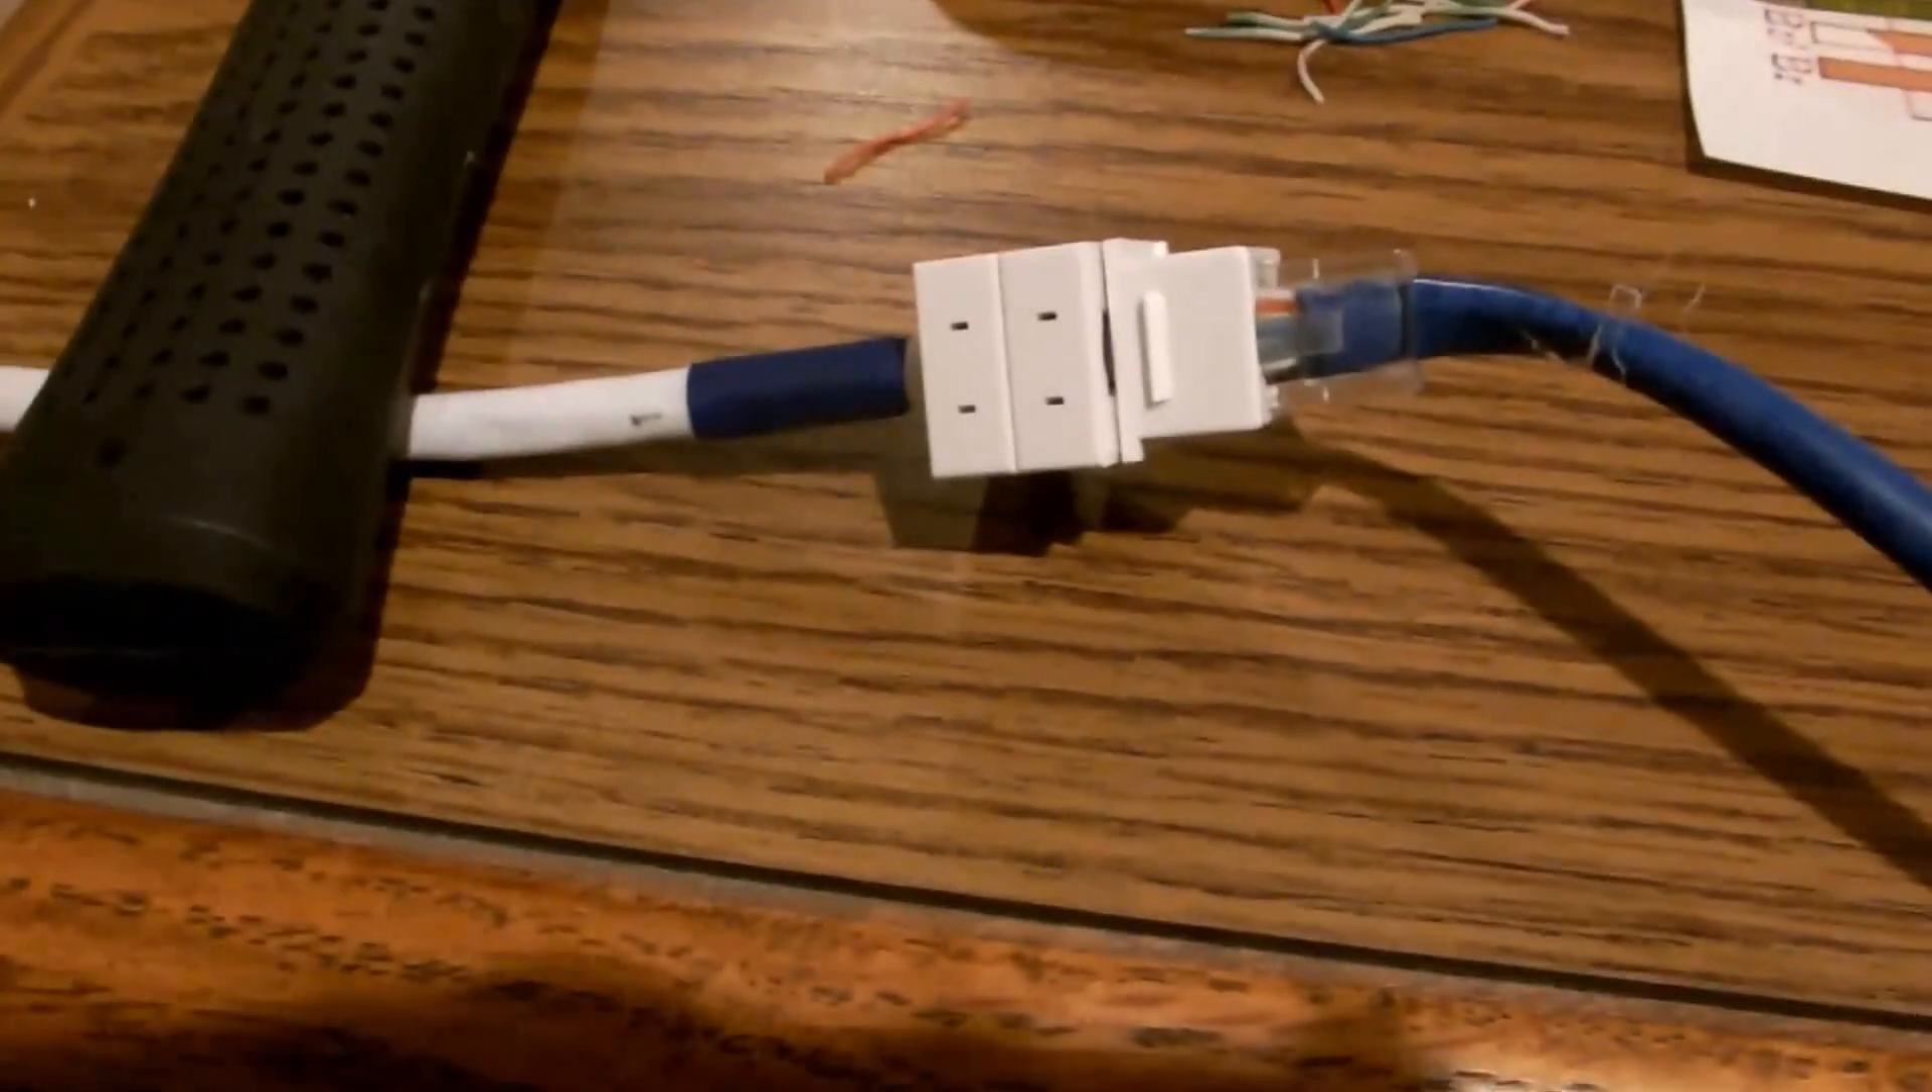We have the last socket put on on our final cable here so next step is to run it and test it.